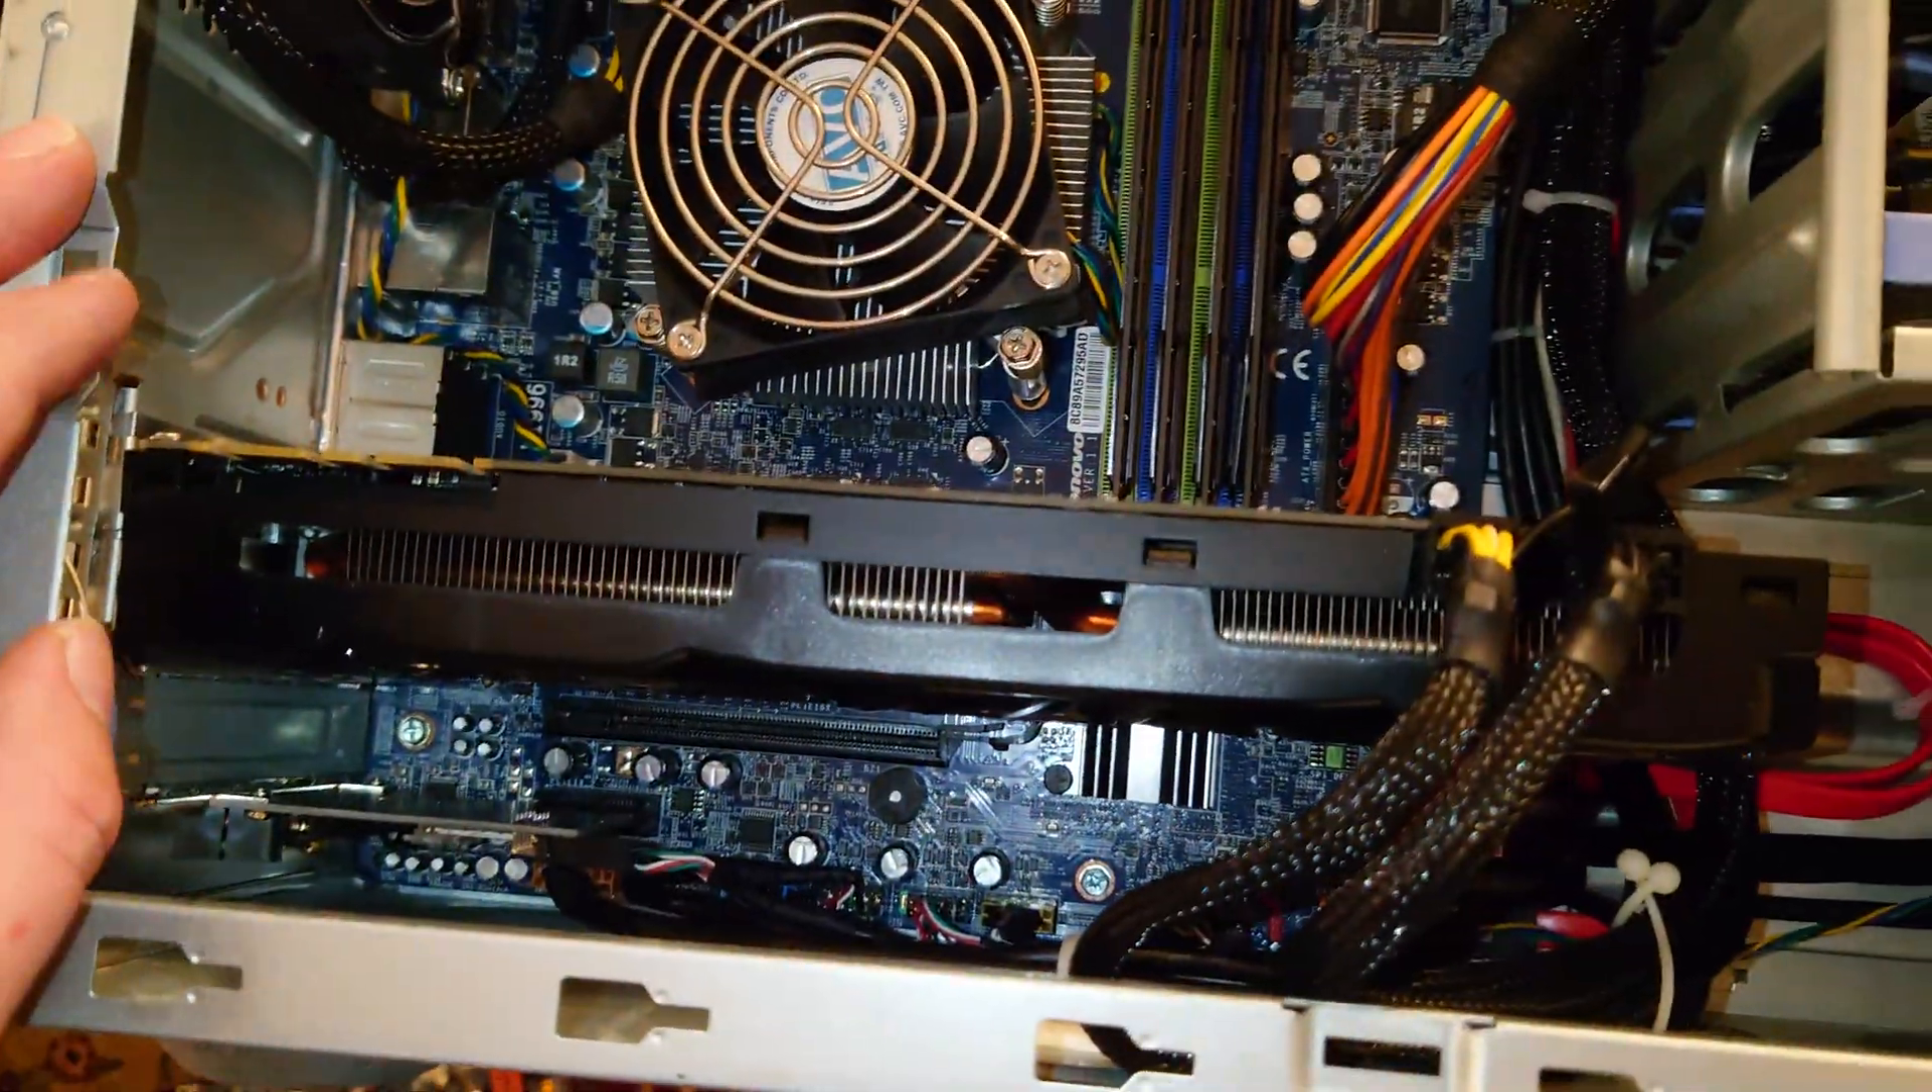As you can see, we have a new motherboard installed.